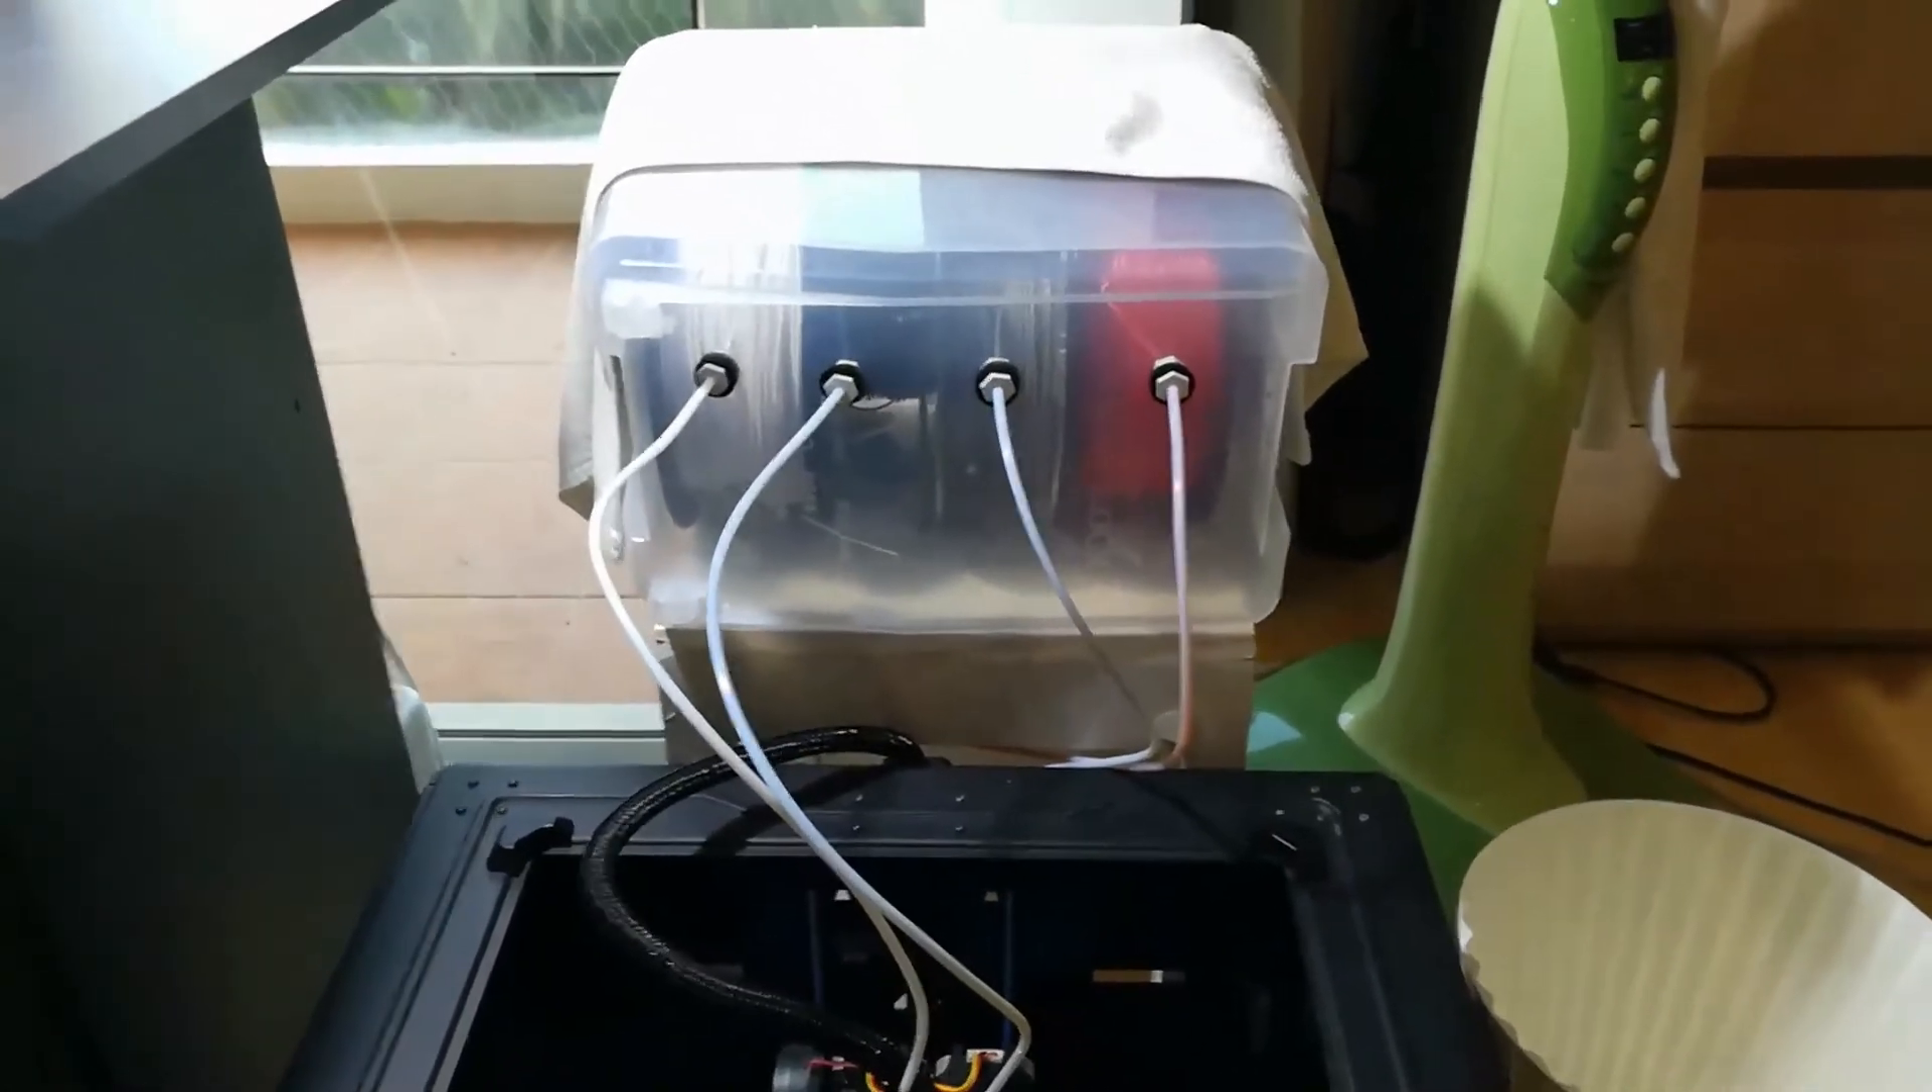Okay, so let's wrap up. We've got the boxes in position, the tubing's in place, the spools are ready to go, everybody's happy.